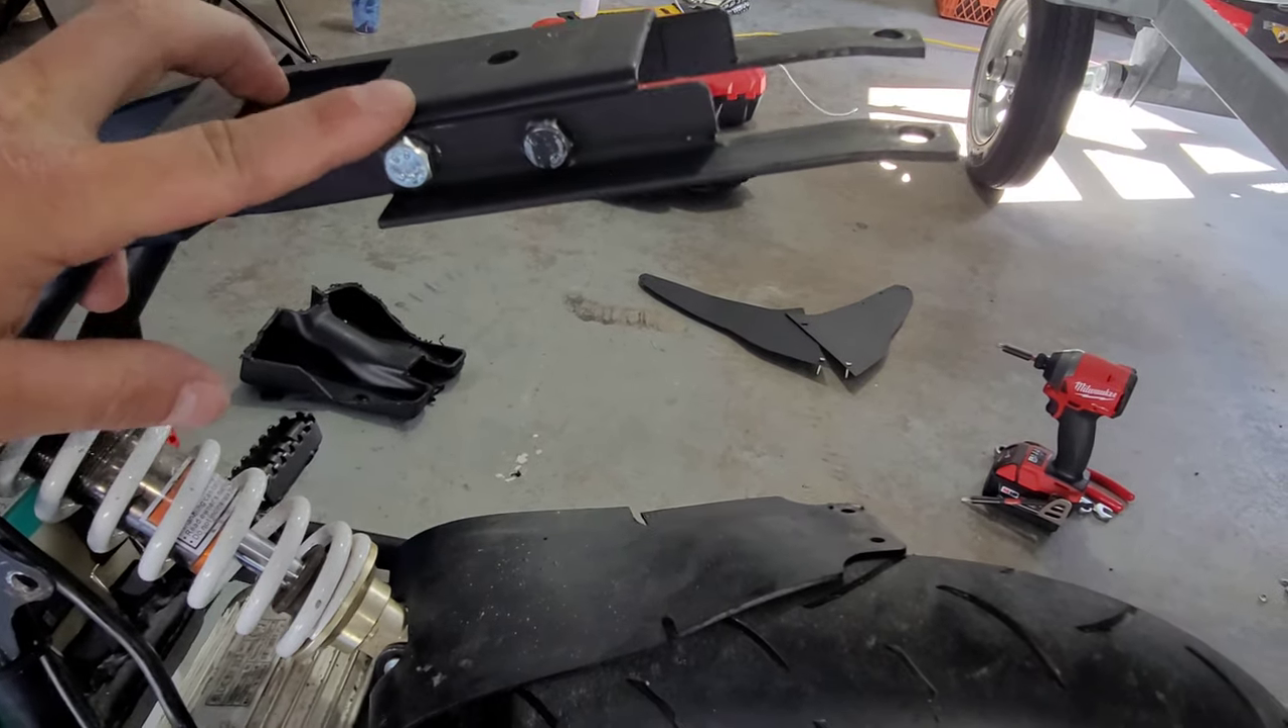So this is what you should end up with with your frame extensions. We've got two bolts right here.